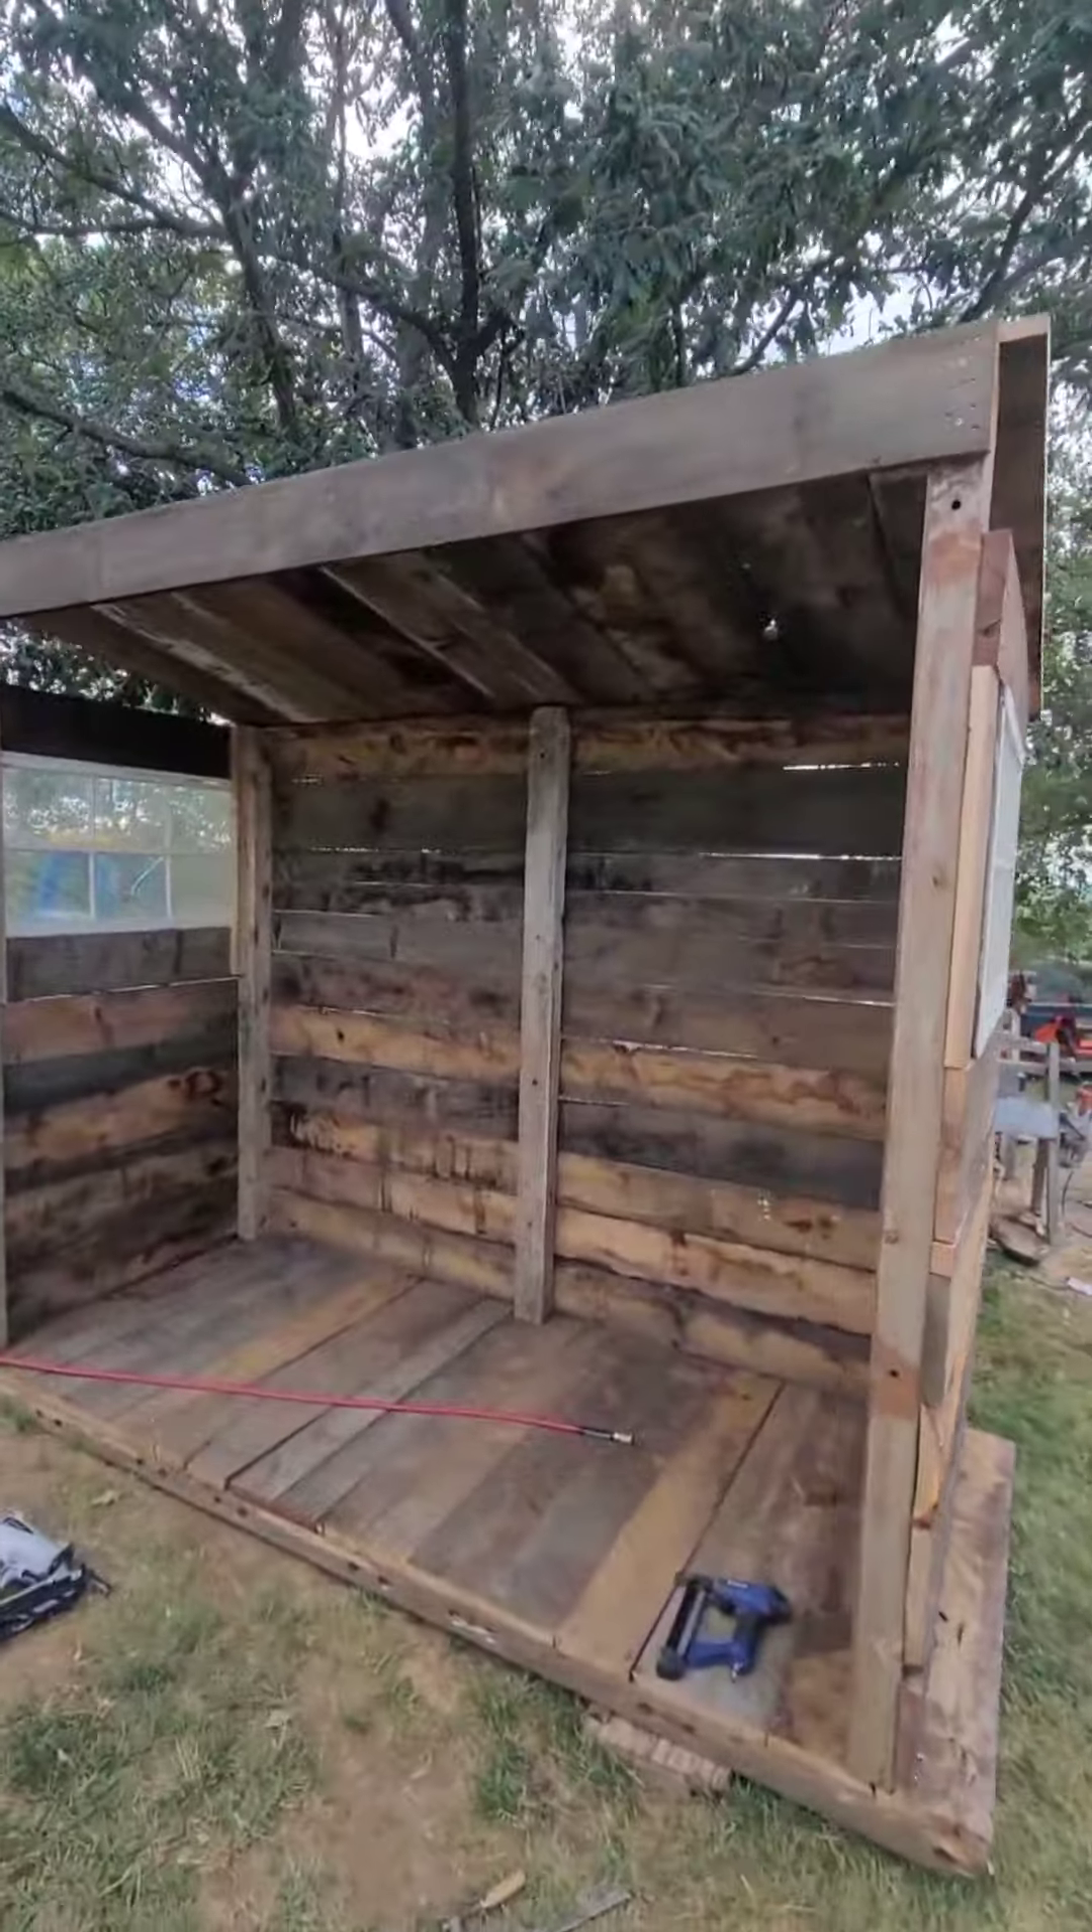Well, I got the roof on.